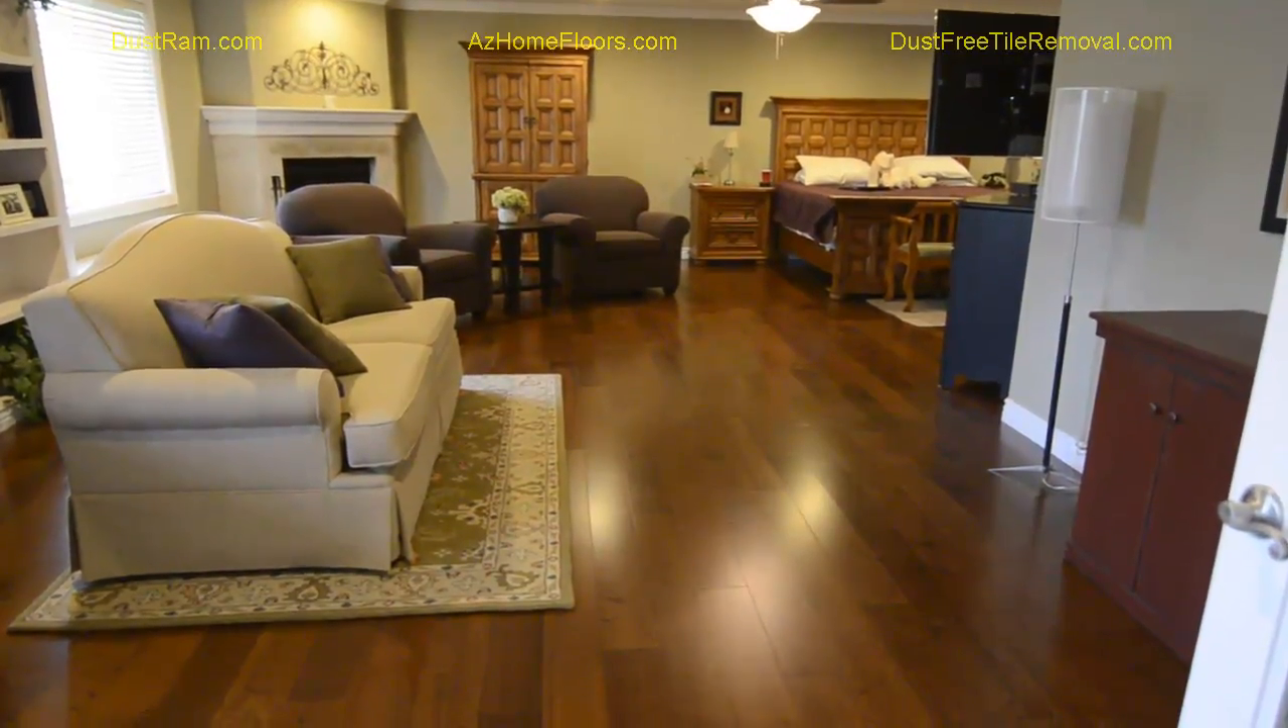Well, this is the completed master bedroom area. As you can see, it has completely changed the whole look, having this wood floor in here.